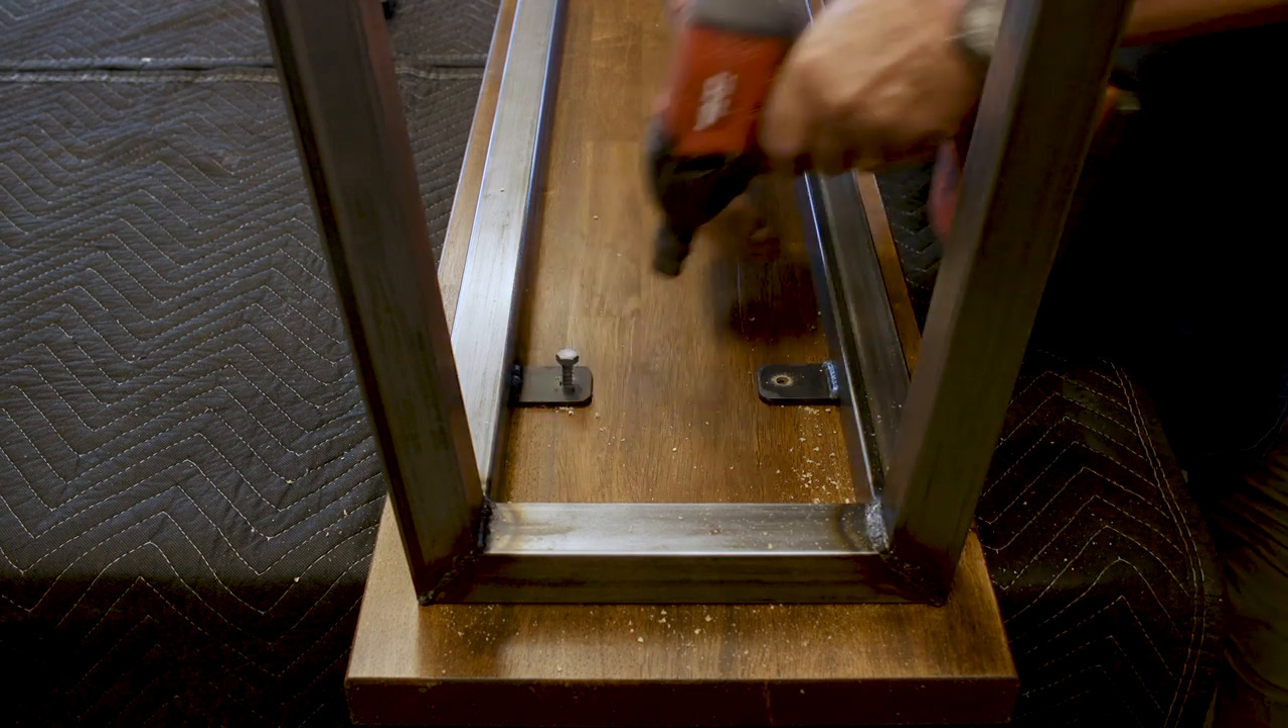There's the bench top and then here's the frame and that just fit on there pretty good nice and square a little cantilever all the way around.